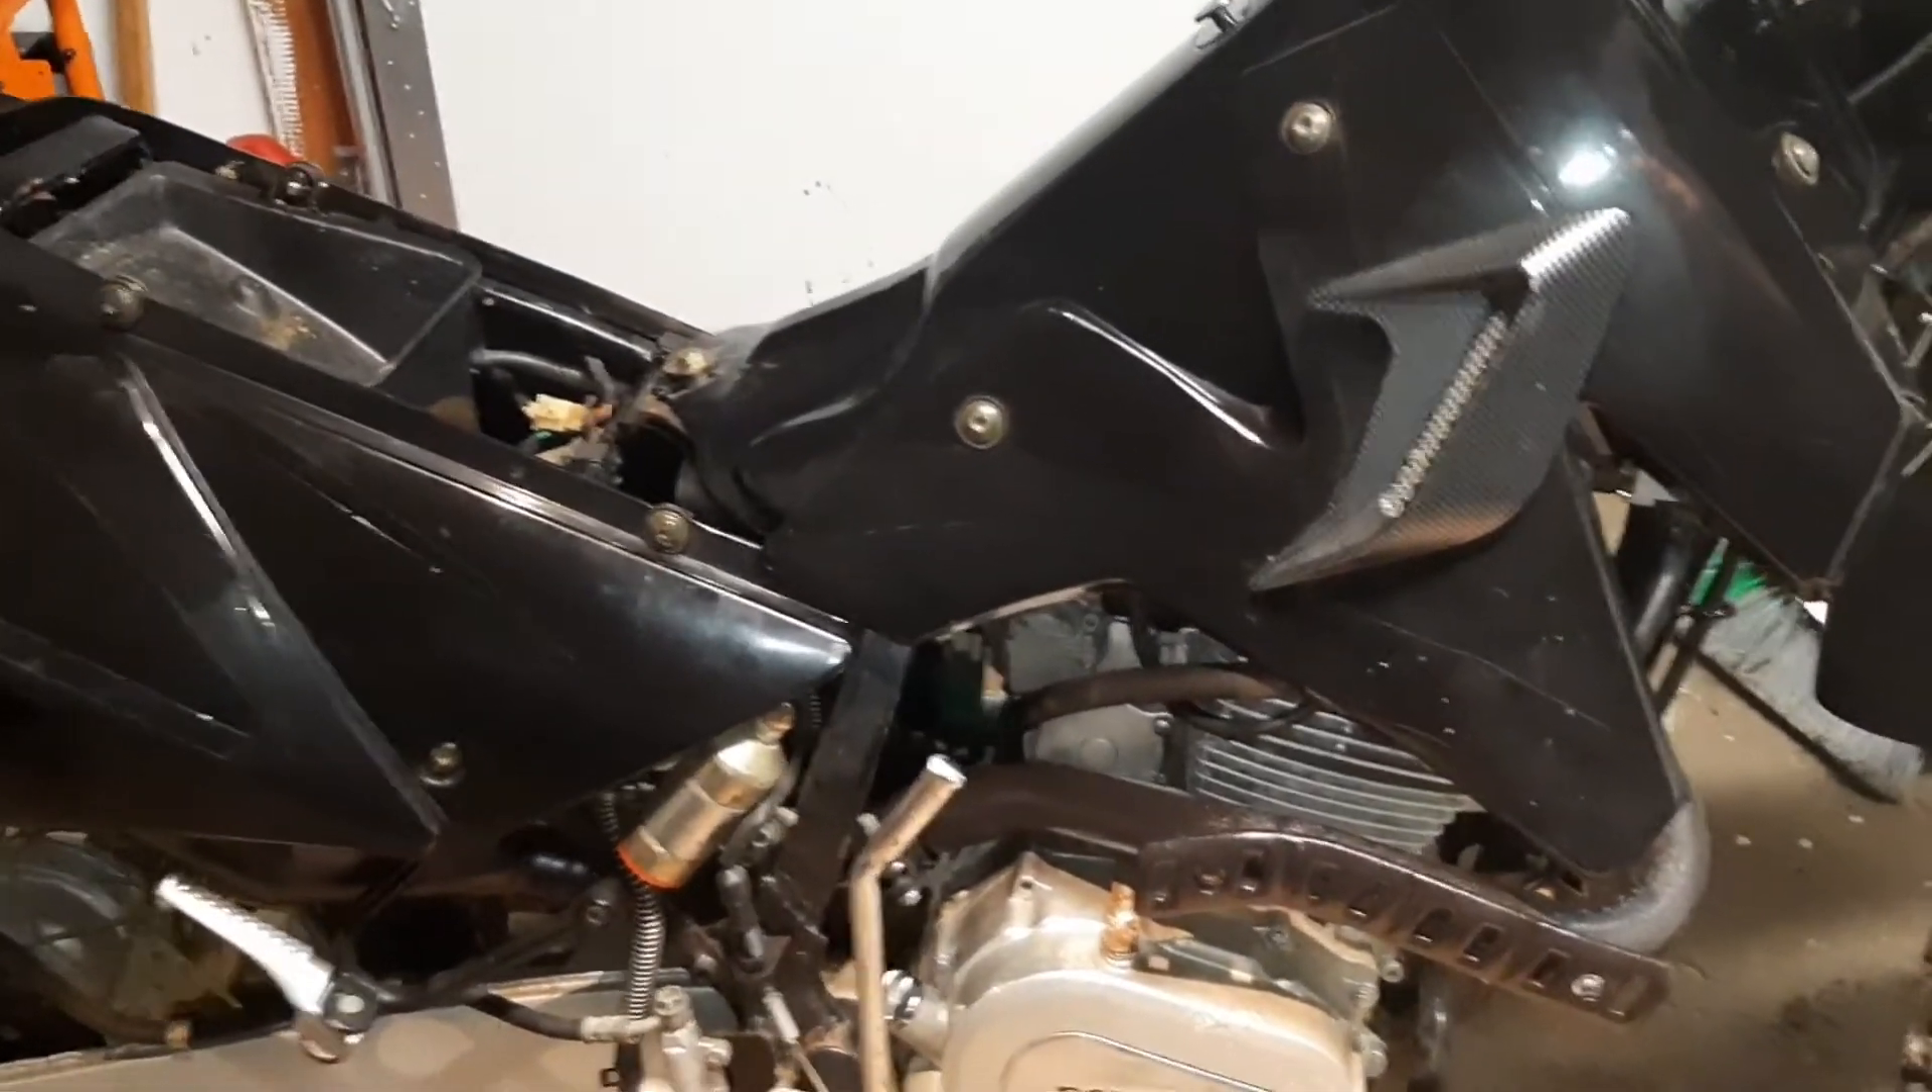All right so i got my seat off.